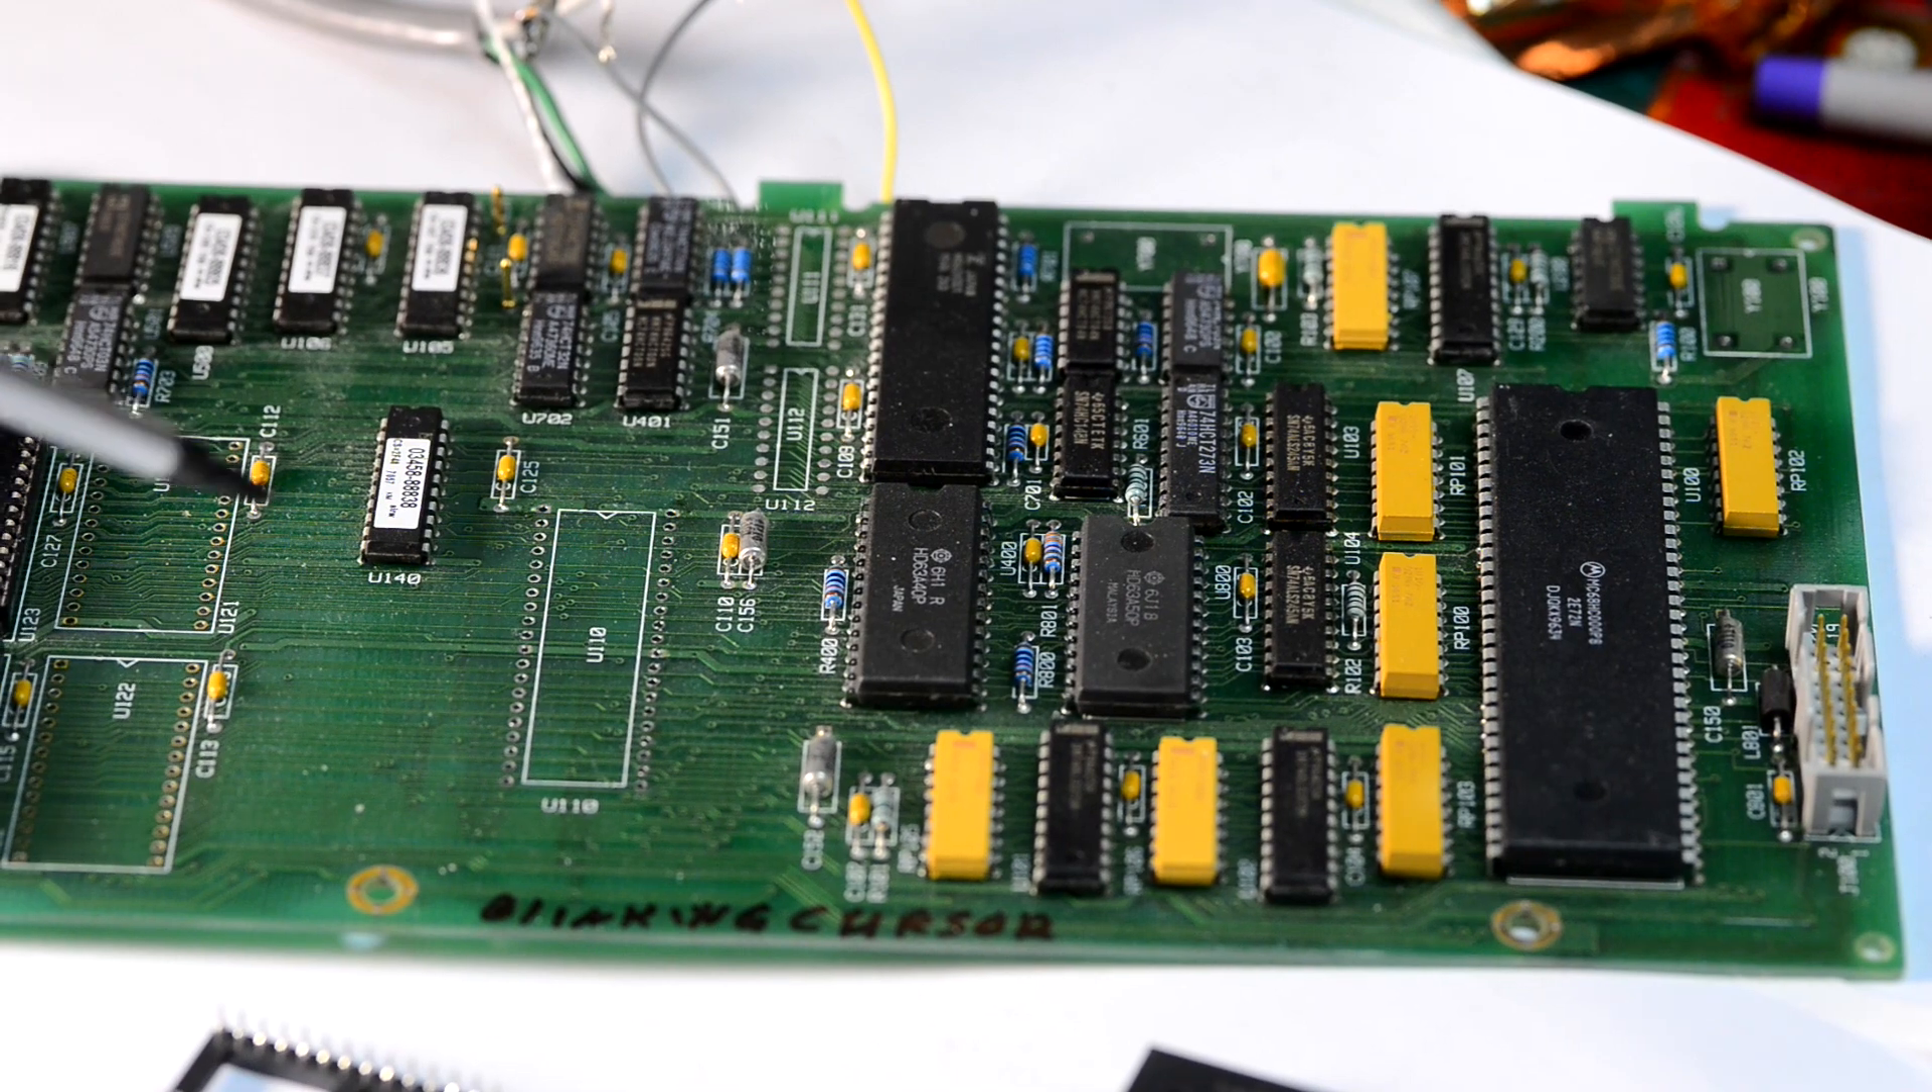As you can see there are no crystals, no firmware chip U110 and there is no Dallas NVRAMs.